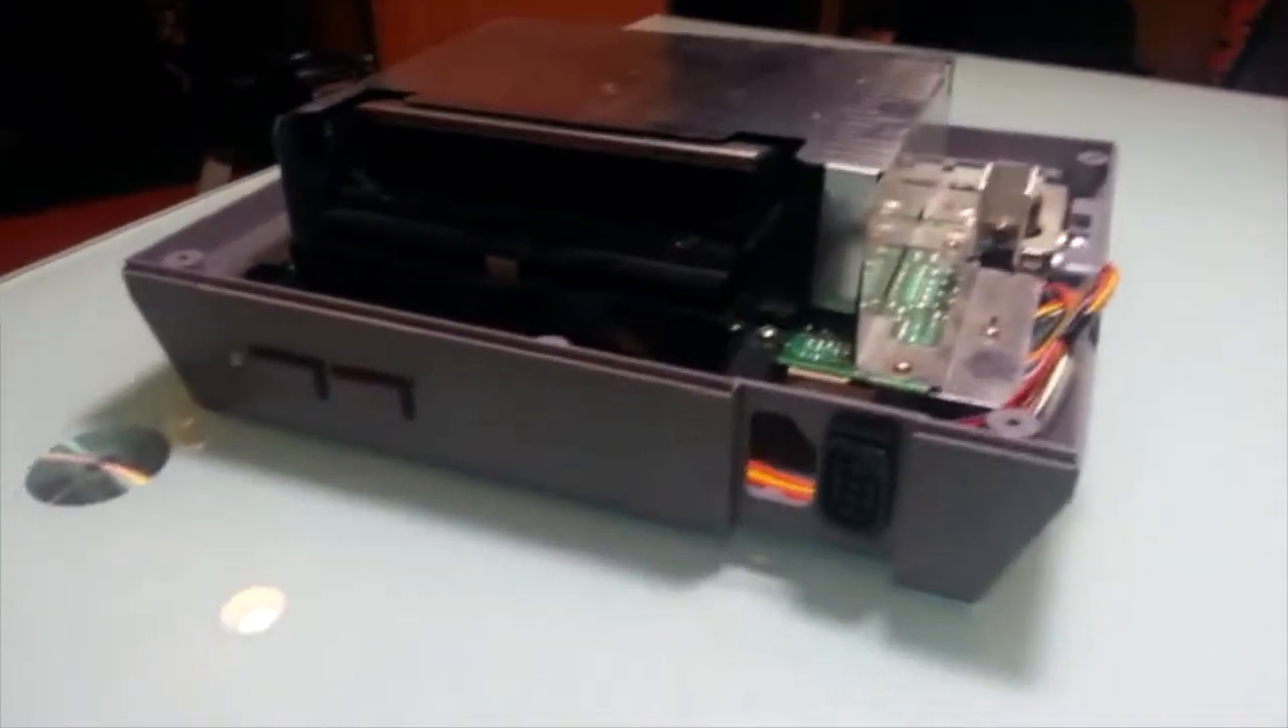Okay I'm back and as you can see now I have this old NES that I took apart.